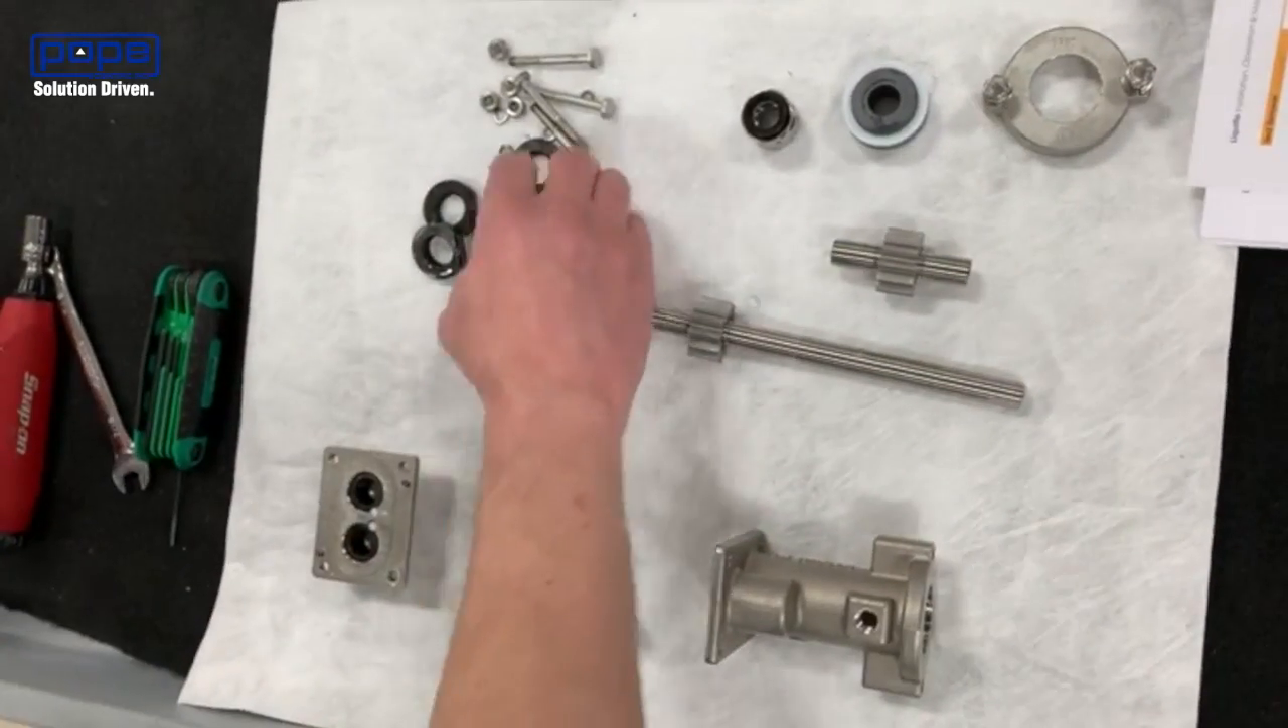We can just kind of talk about that, but now we've got the pump apart.